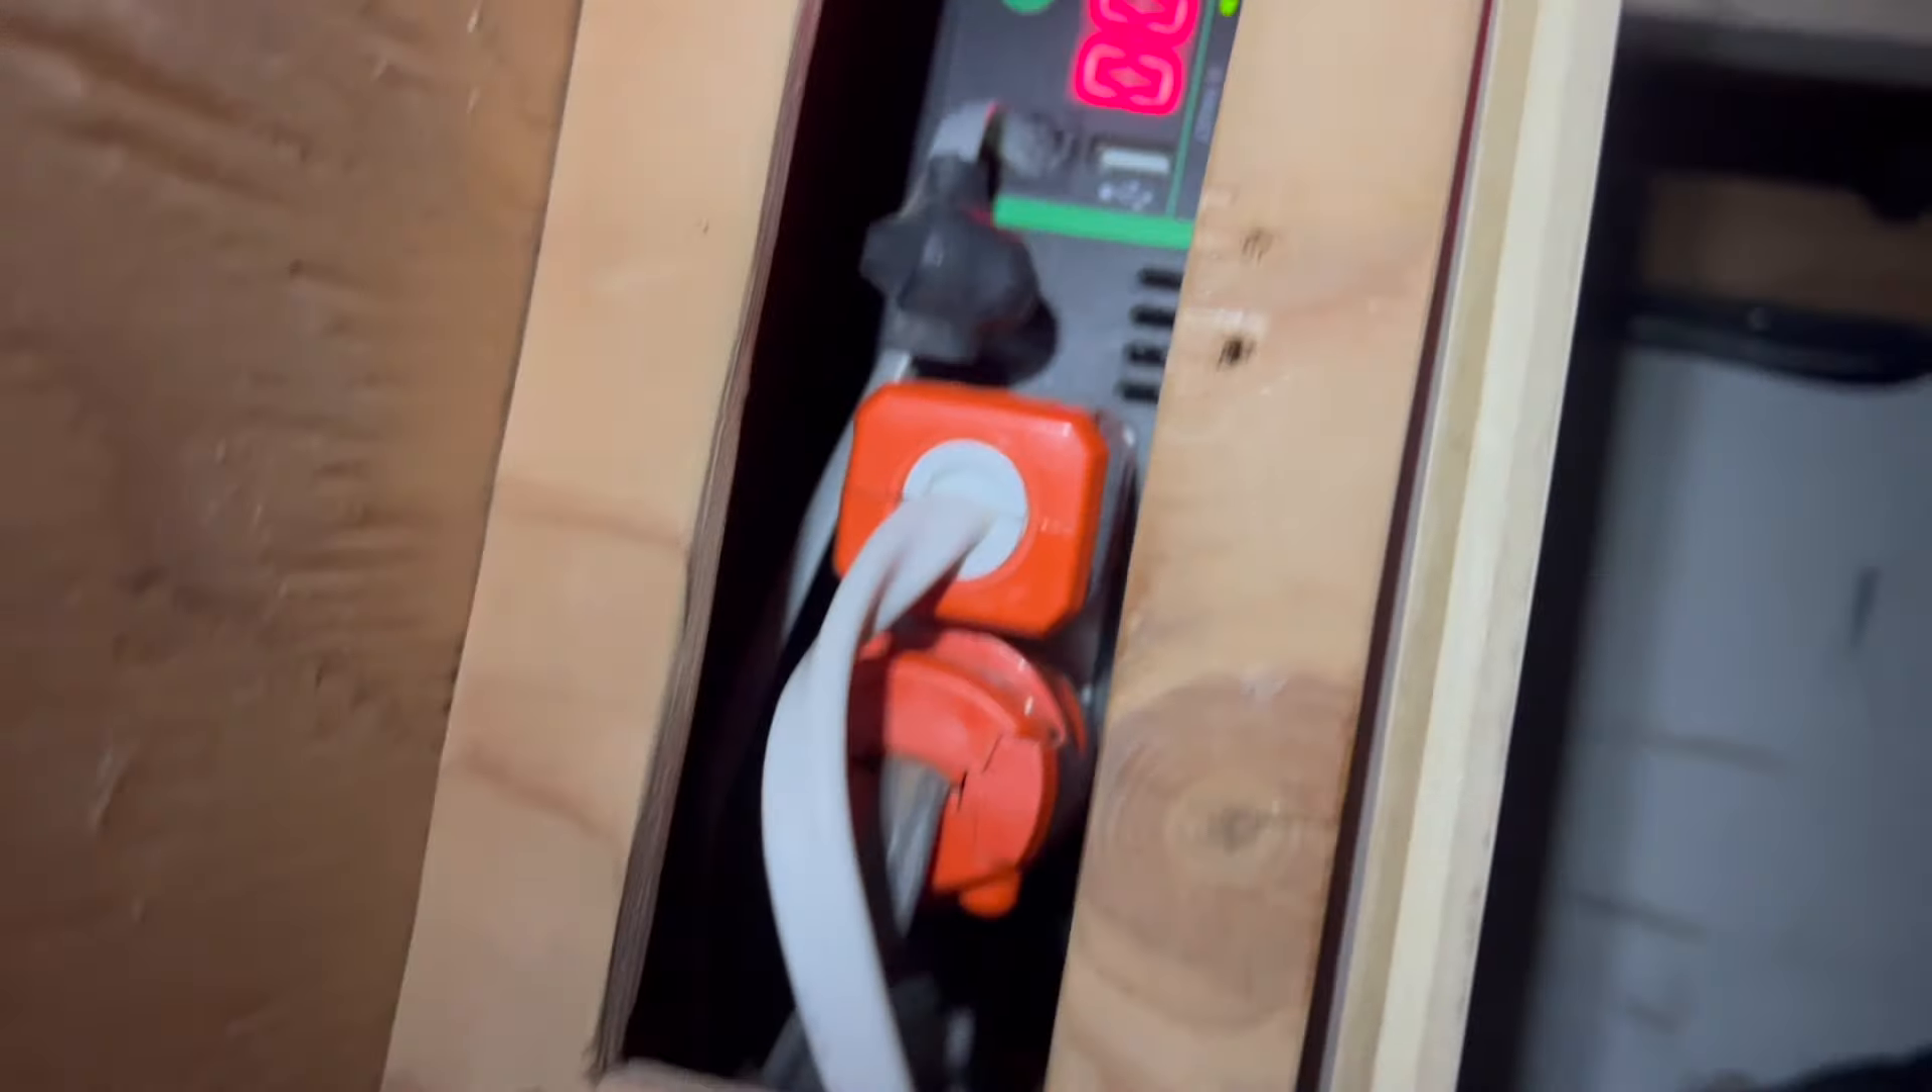Got both outlets plugged in back here.